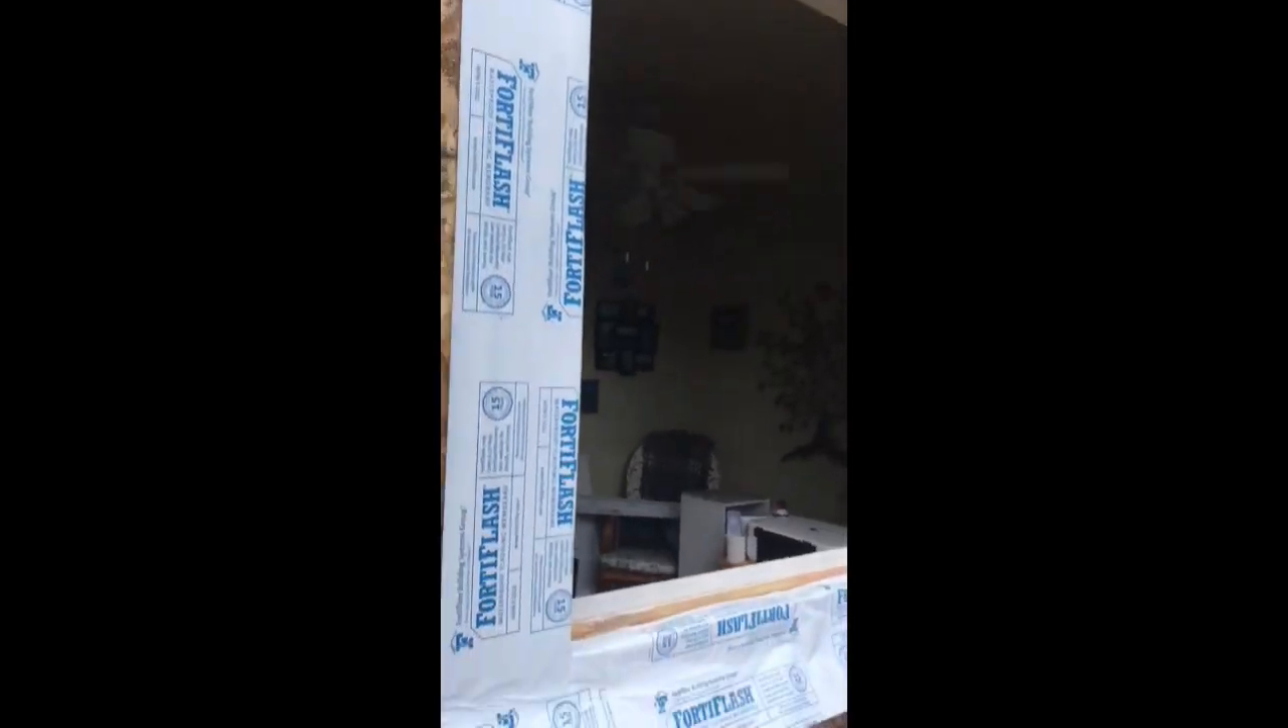Now we're ready for installation of the new construction window. We have now completed the step of flashing, leaving this untaped with proper paper flashing.